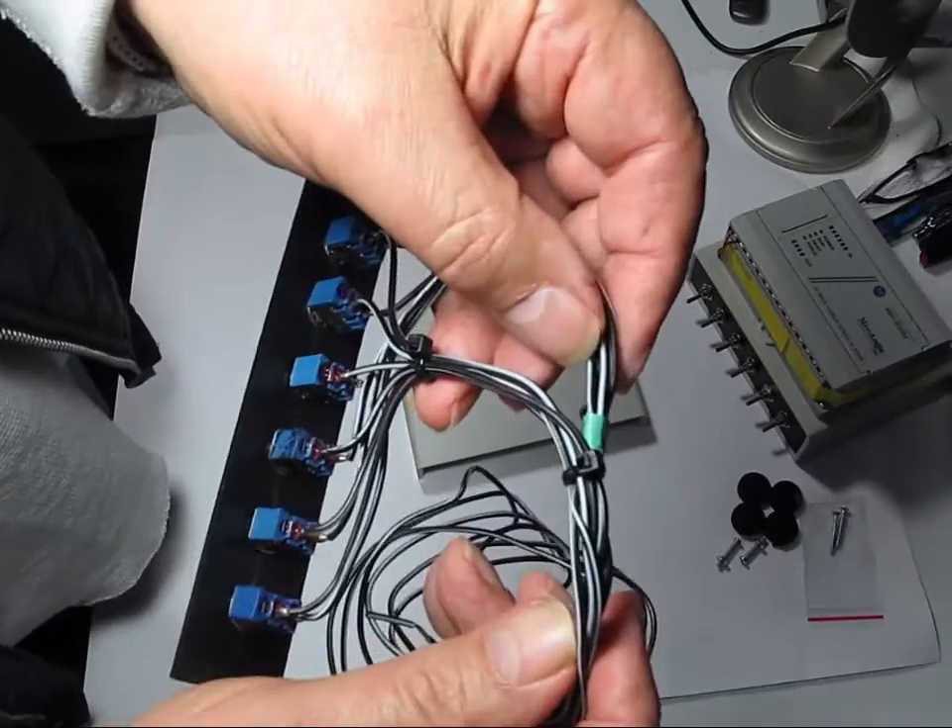The conductors on this side of the switch have all been bunched together right here.